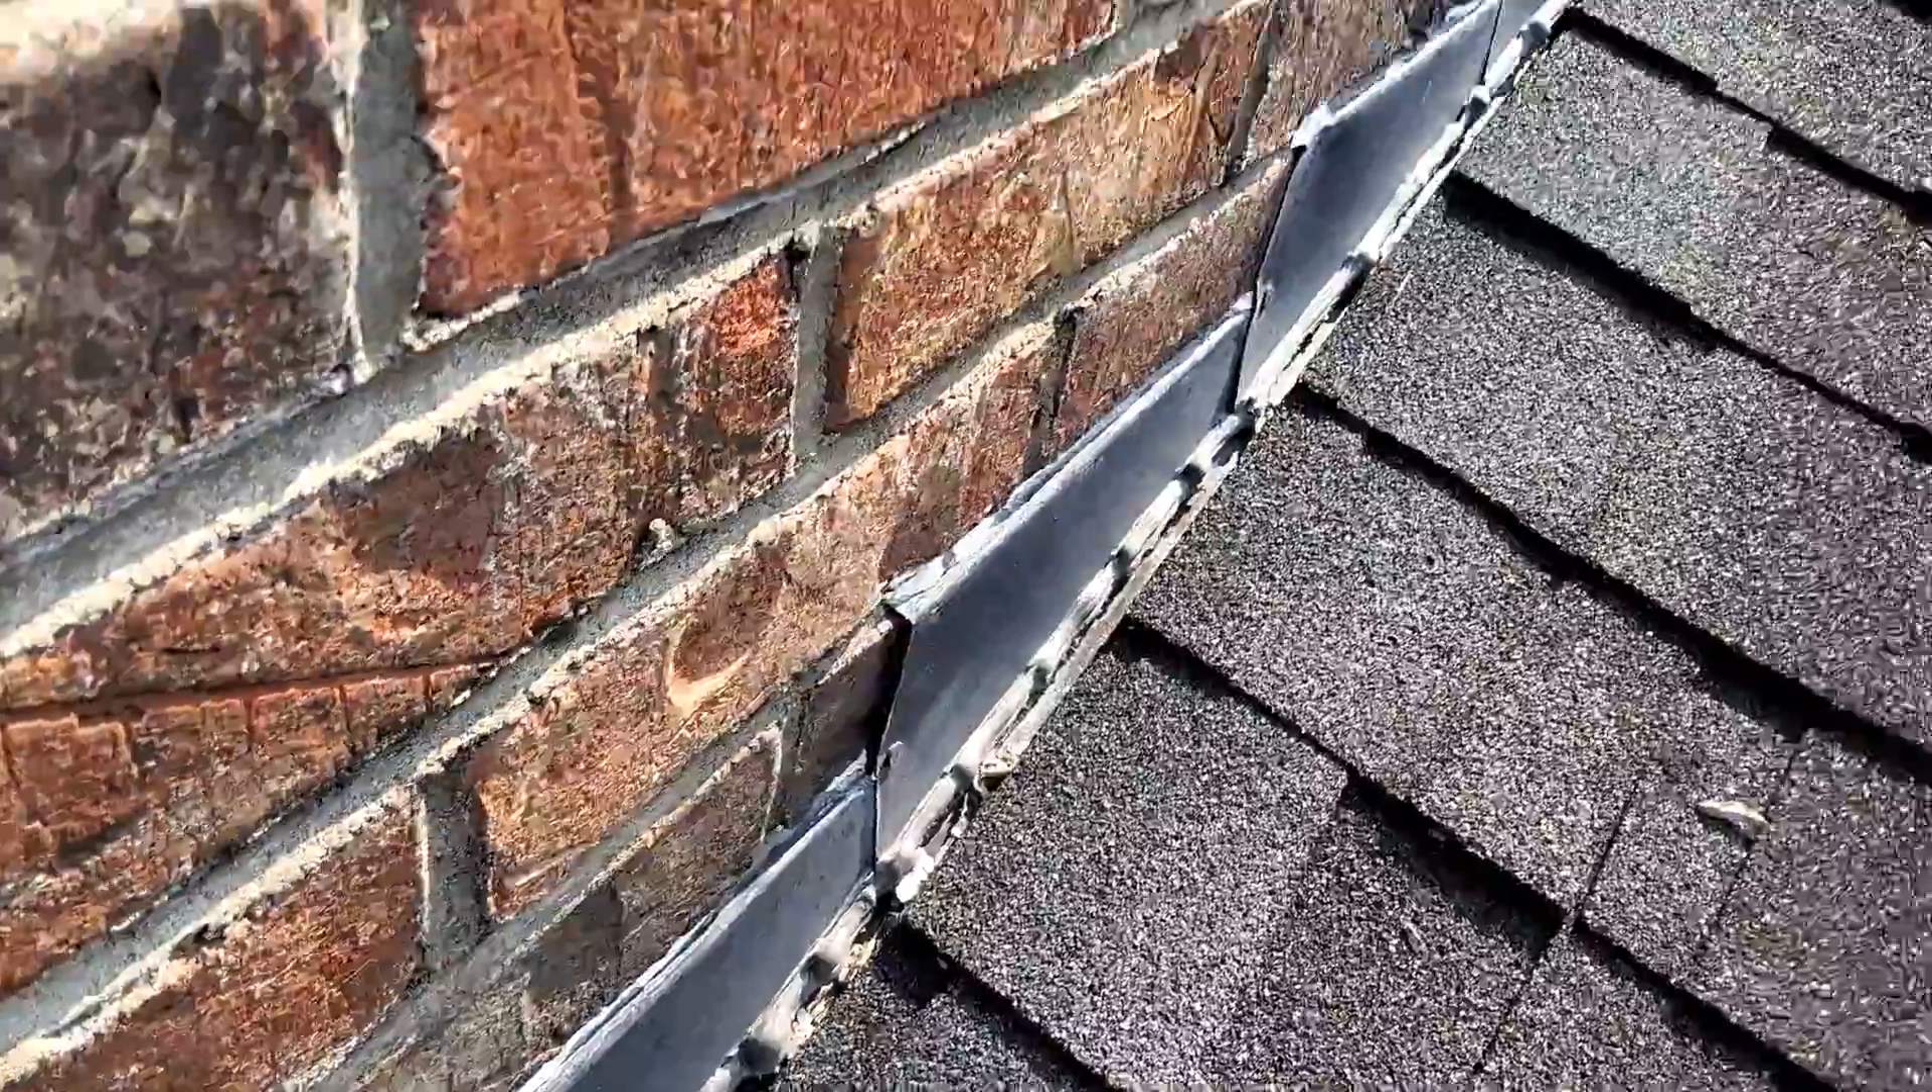You can see there are gaps between the flashing and the masonry.